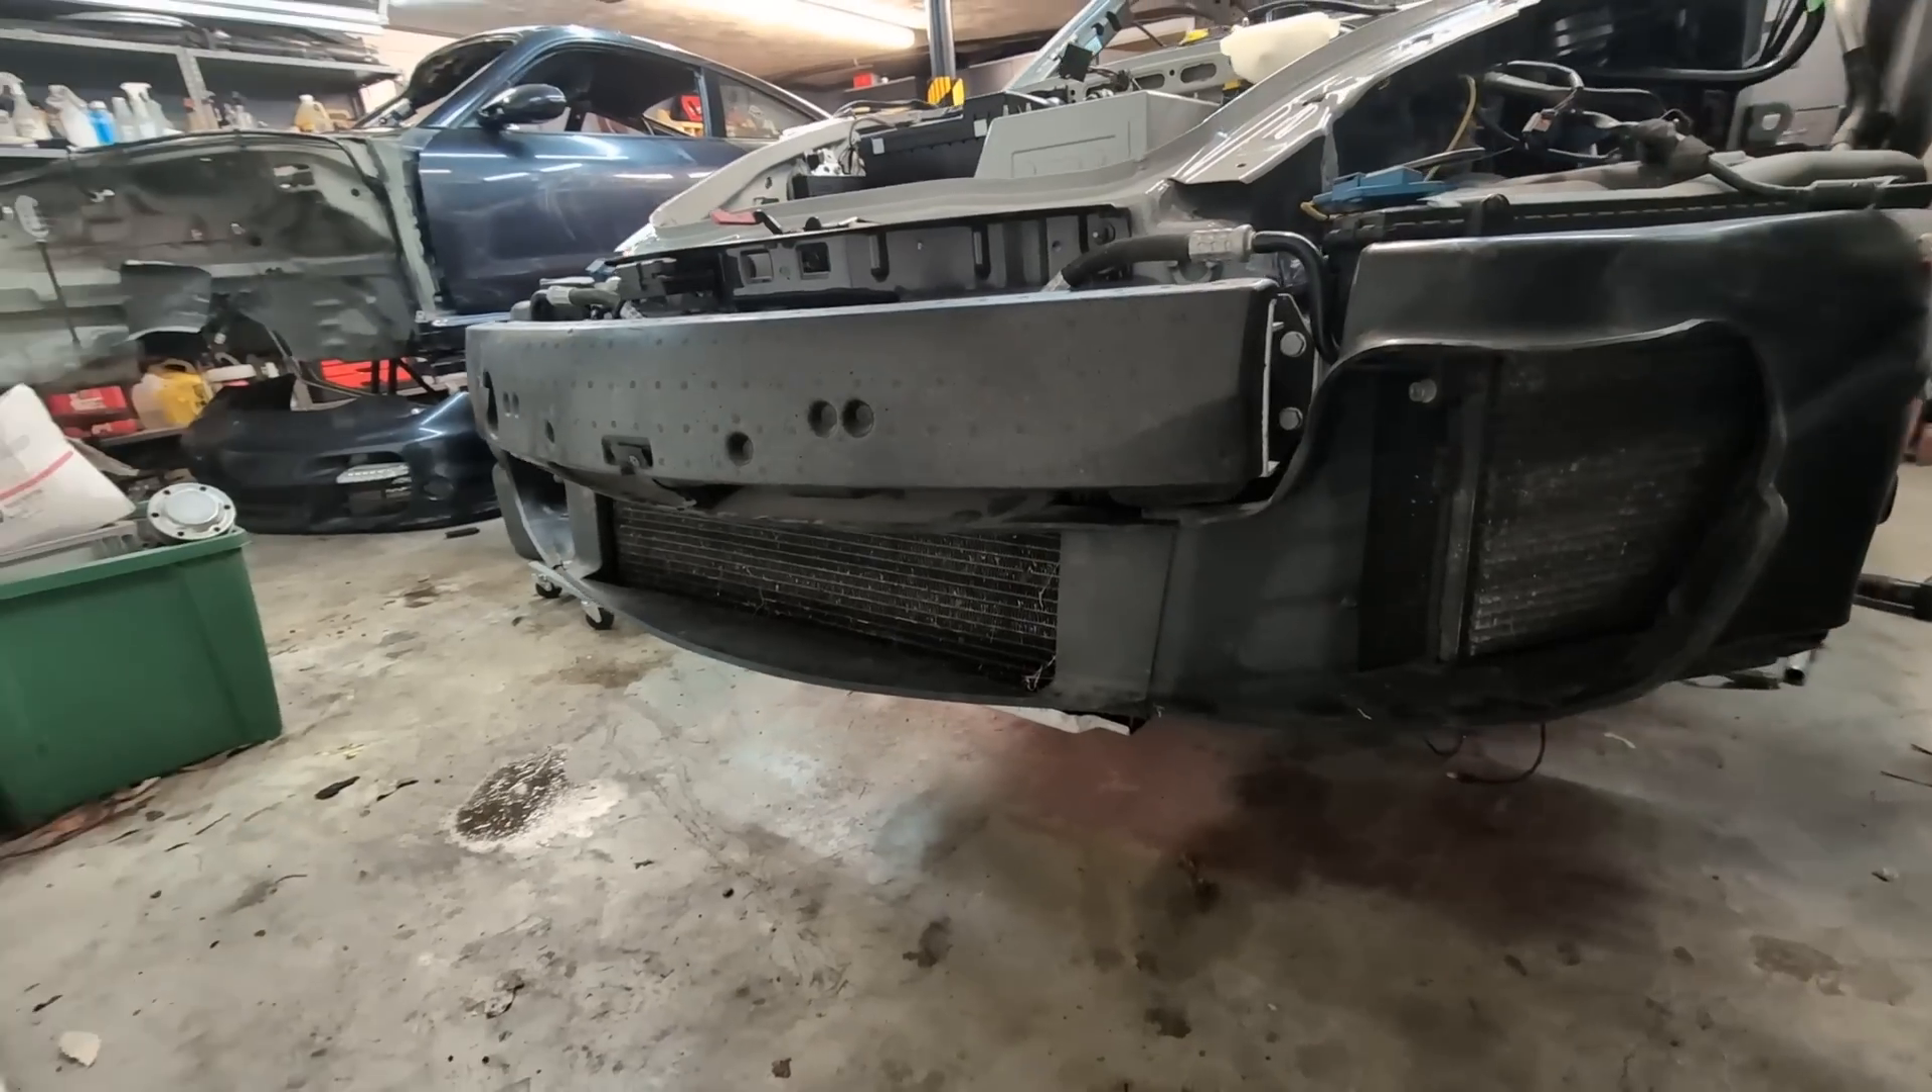With those parts installed i think i can call the front end a wrap really just needs a front bumper installed on there.